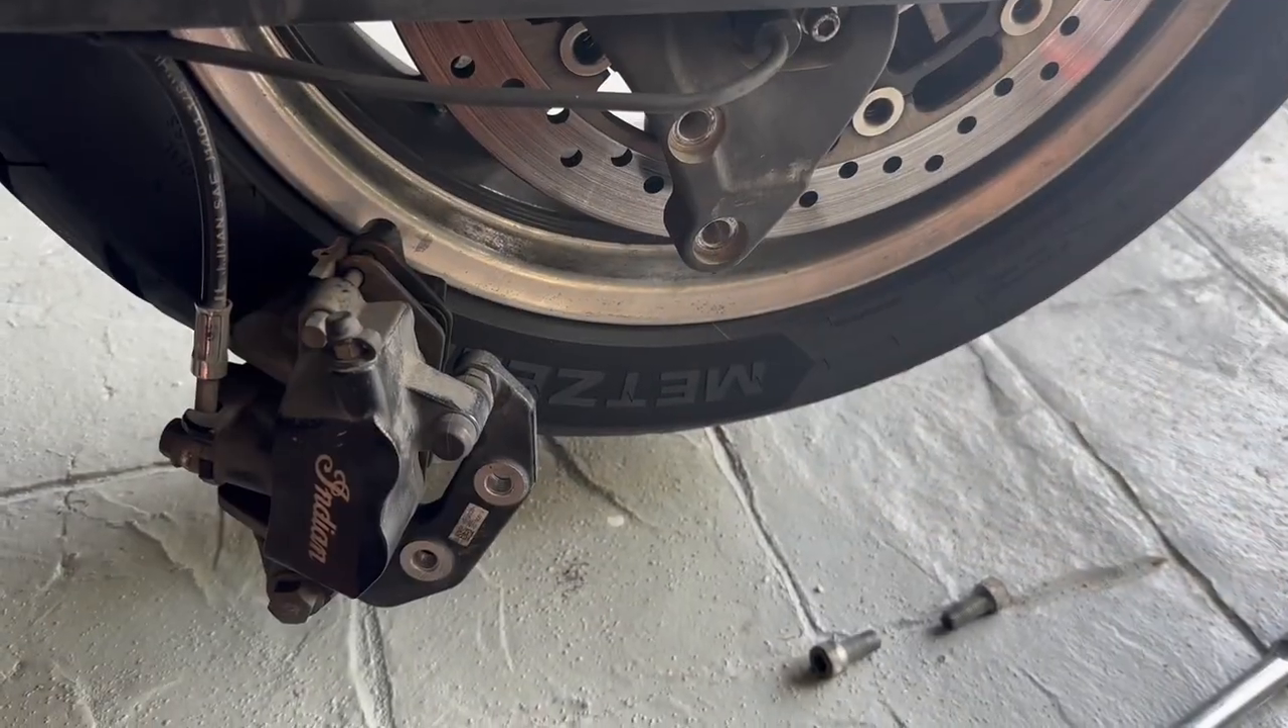All right so you can see i've removed the two 8 mm bolts and you can just slide the uh brake caliper off the brake disc.